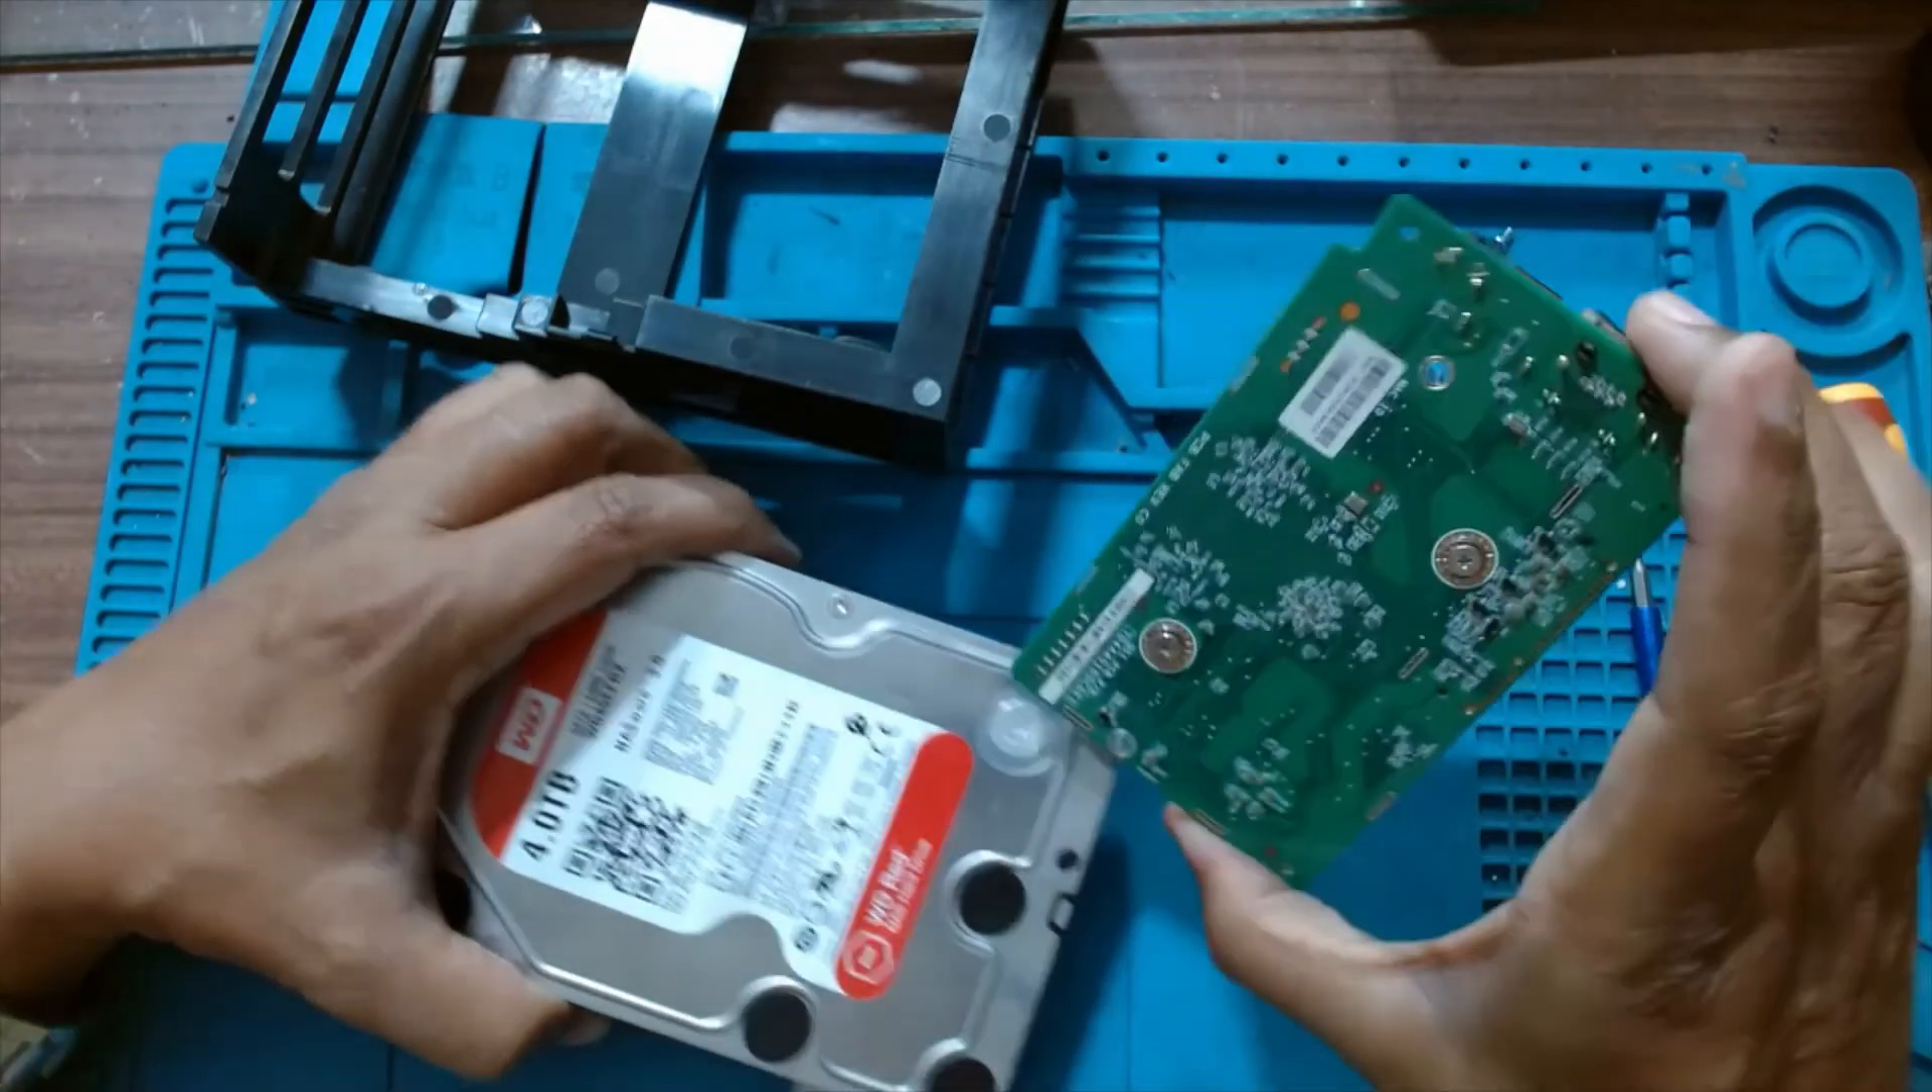The hard drive has come out.